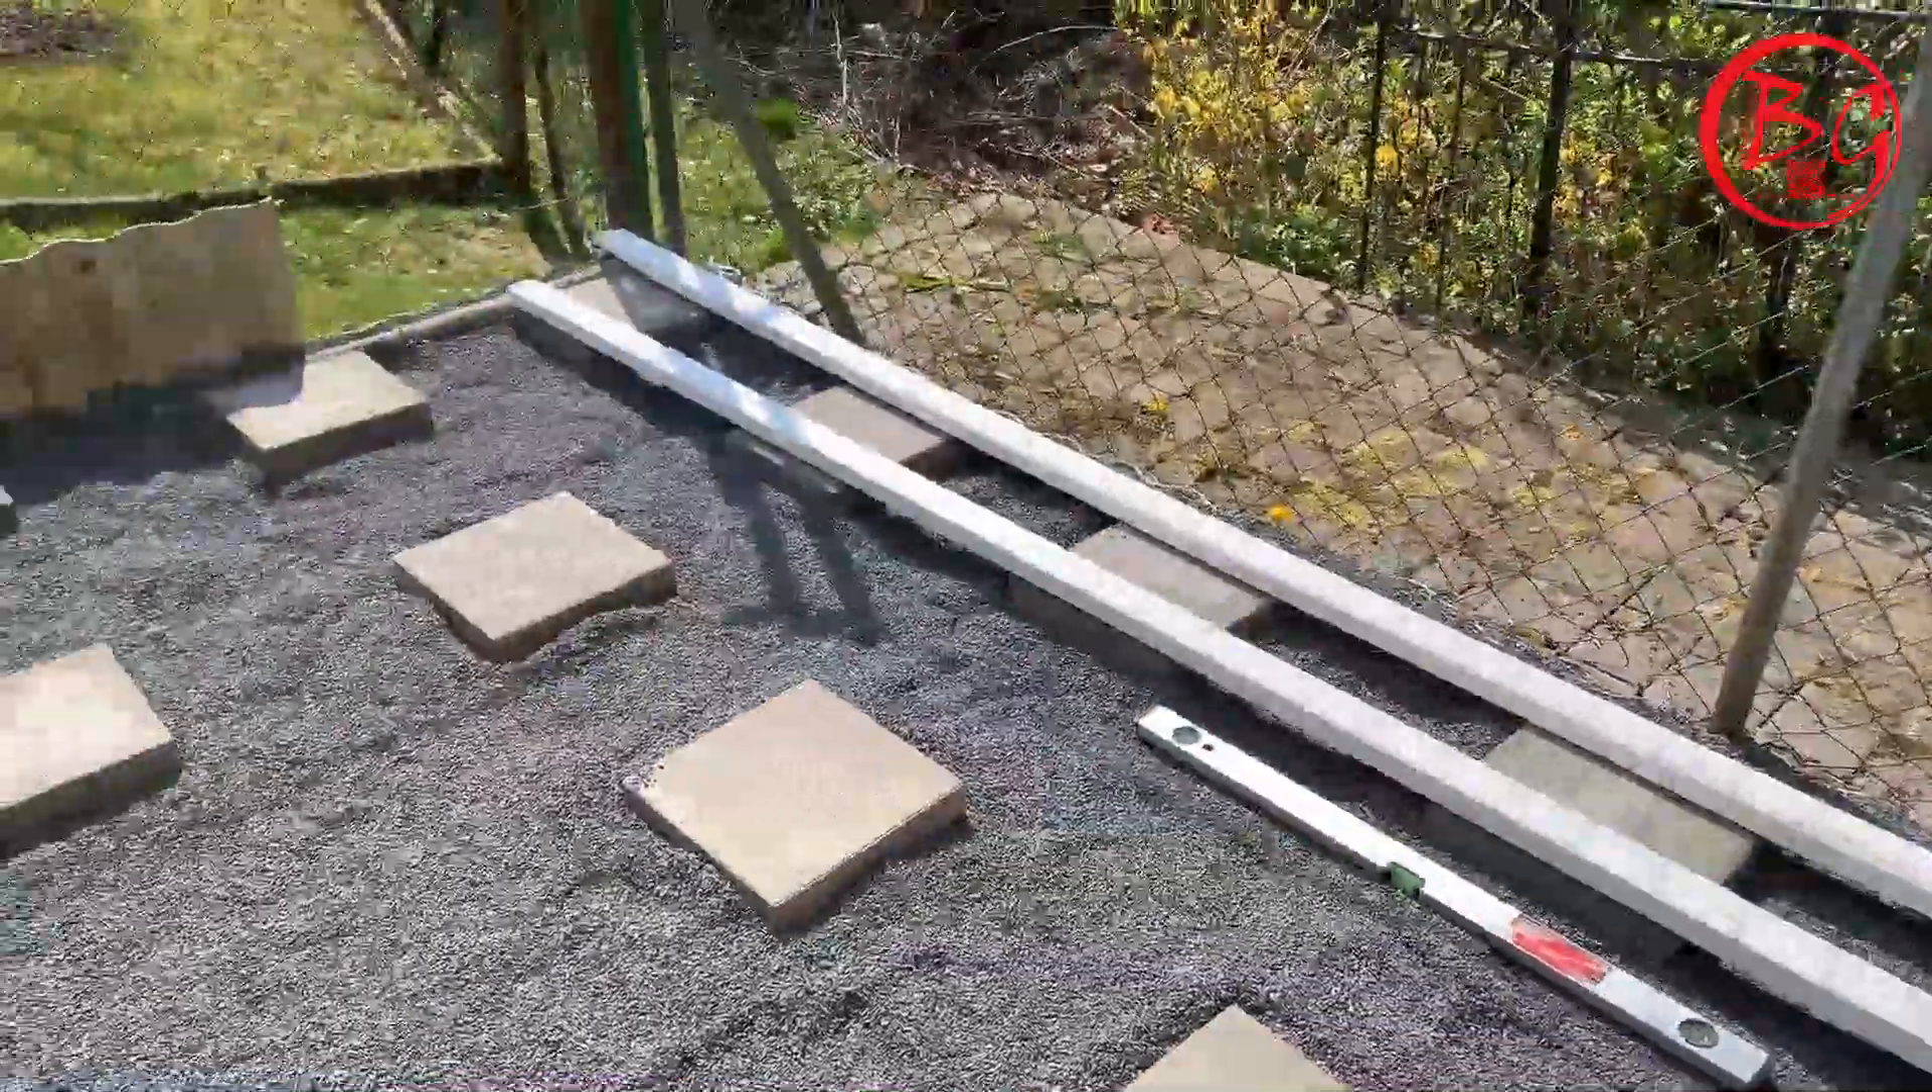Die Gehwegsplatten sind auch schon grob hingelegt und werden noch mit Gefälle ausgerichtet.